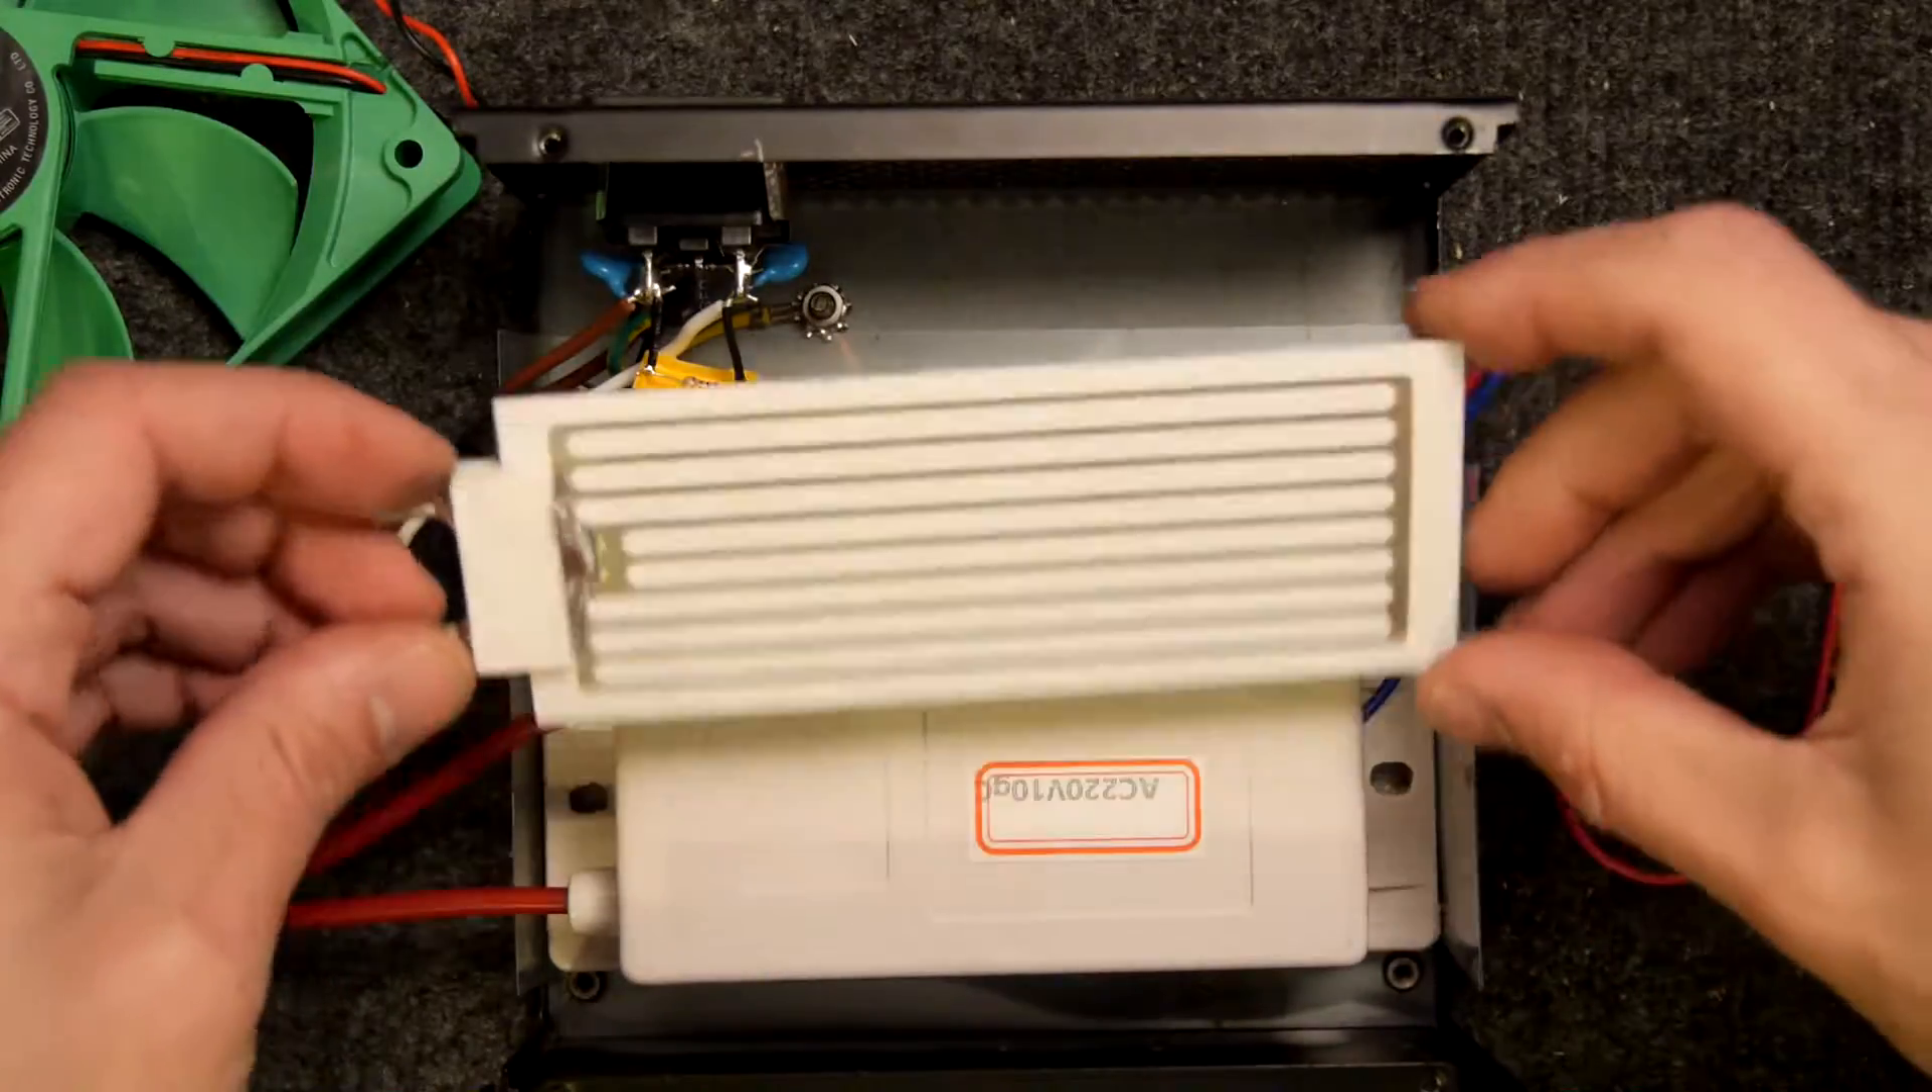So we still have to fit in our ozone plate.